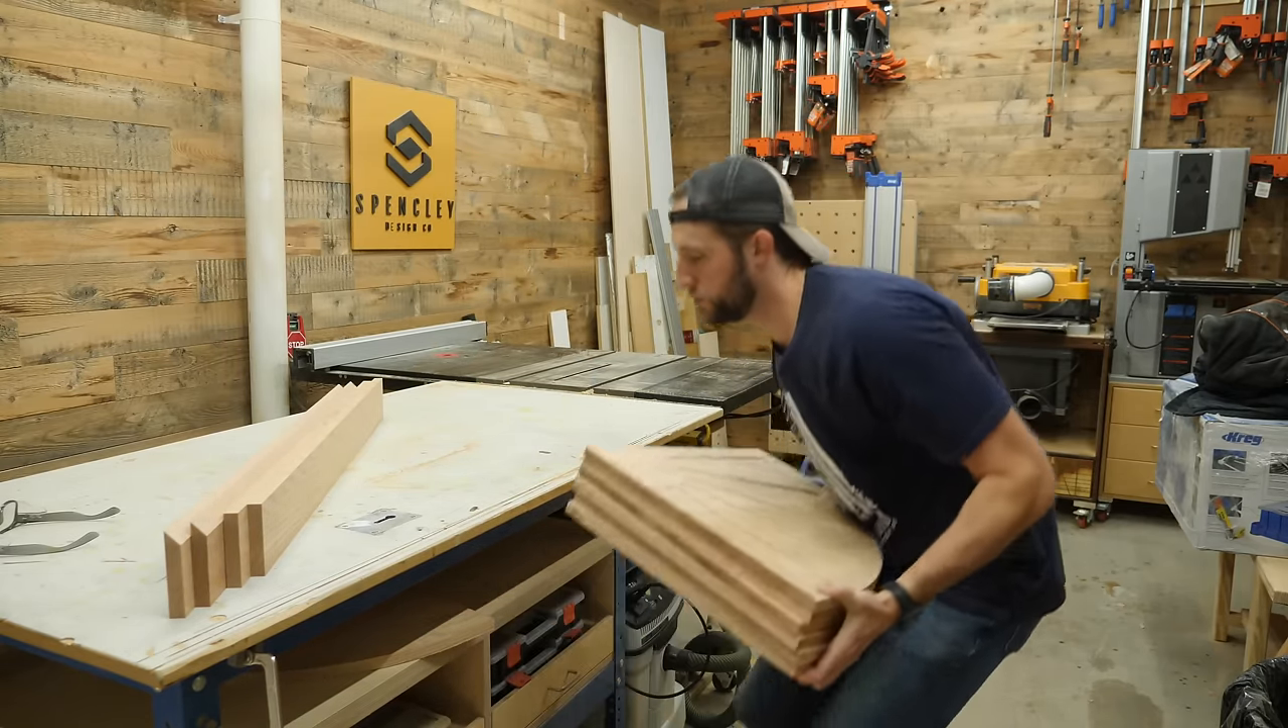So I need to attach all these side pieces to all of these shelves.